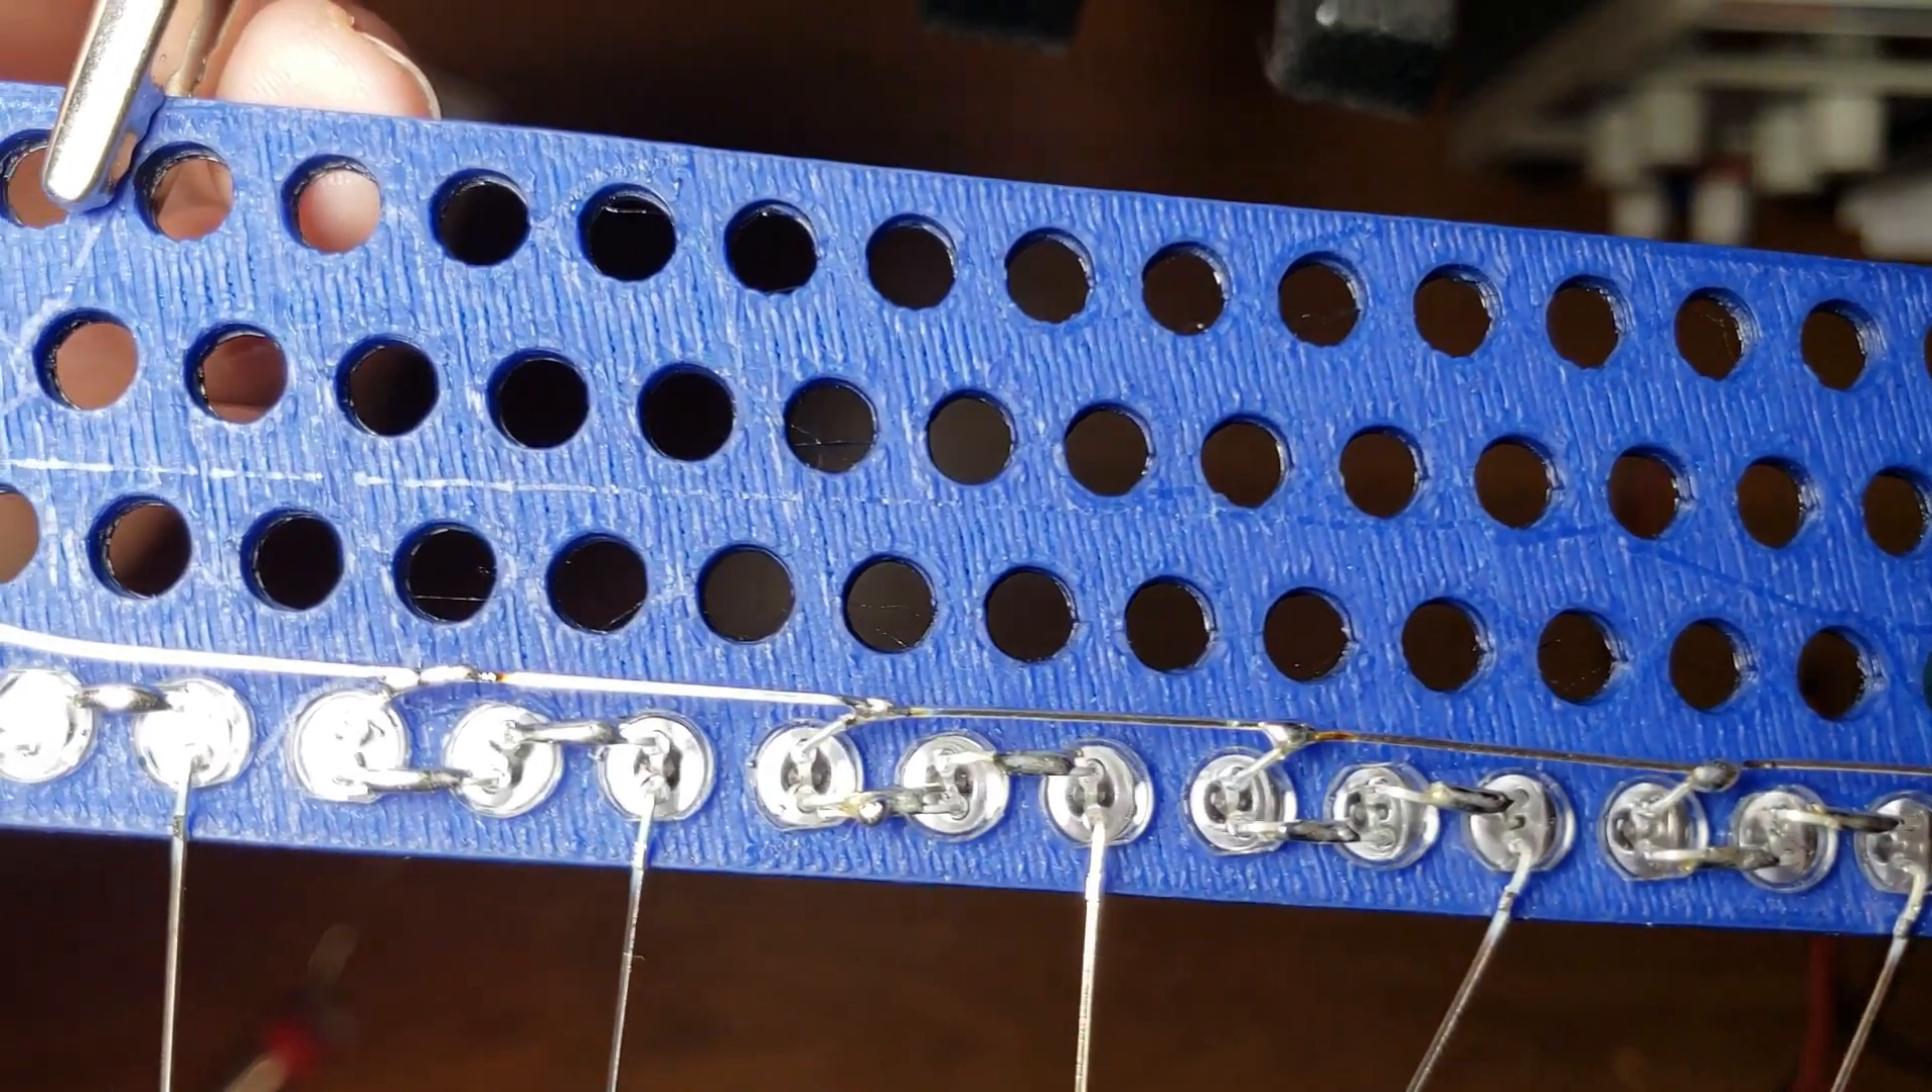Alright, I got all of the leads in between for the series circuits. I got all of those folded over, clipped off and then soldered in place.